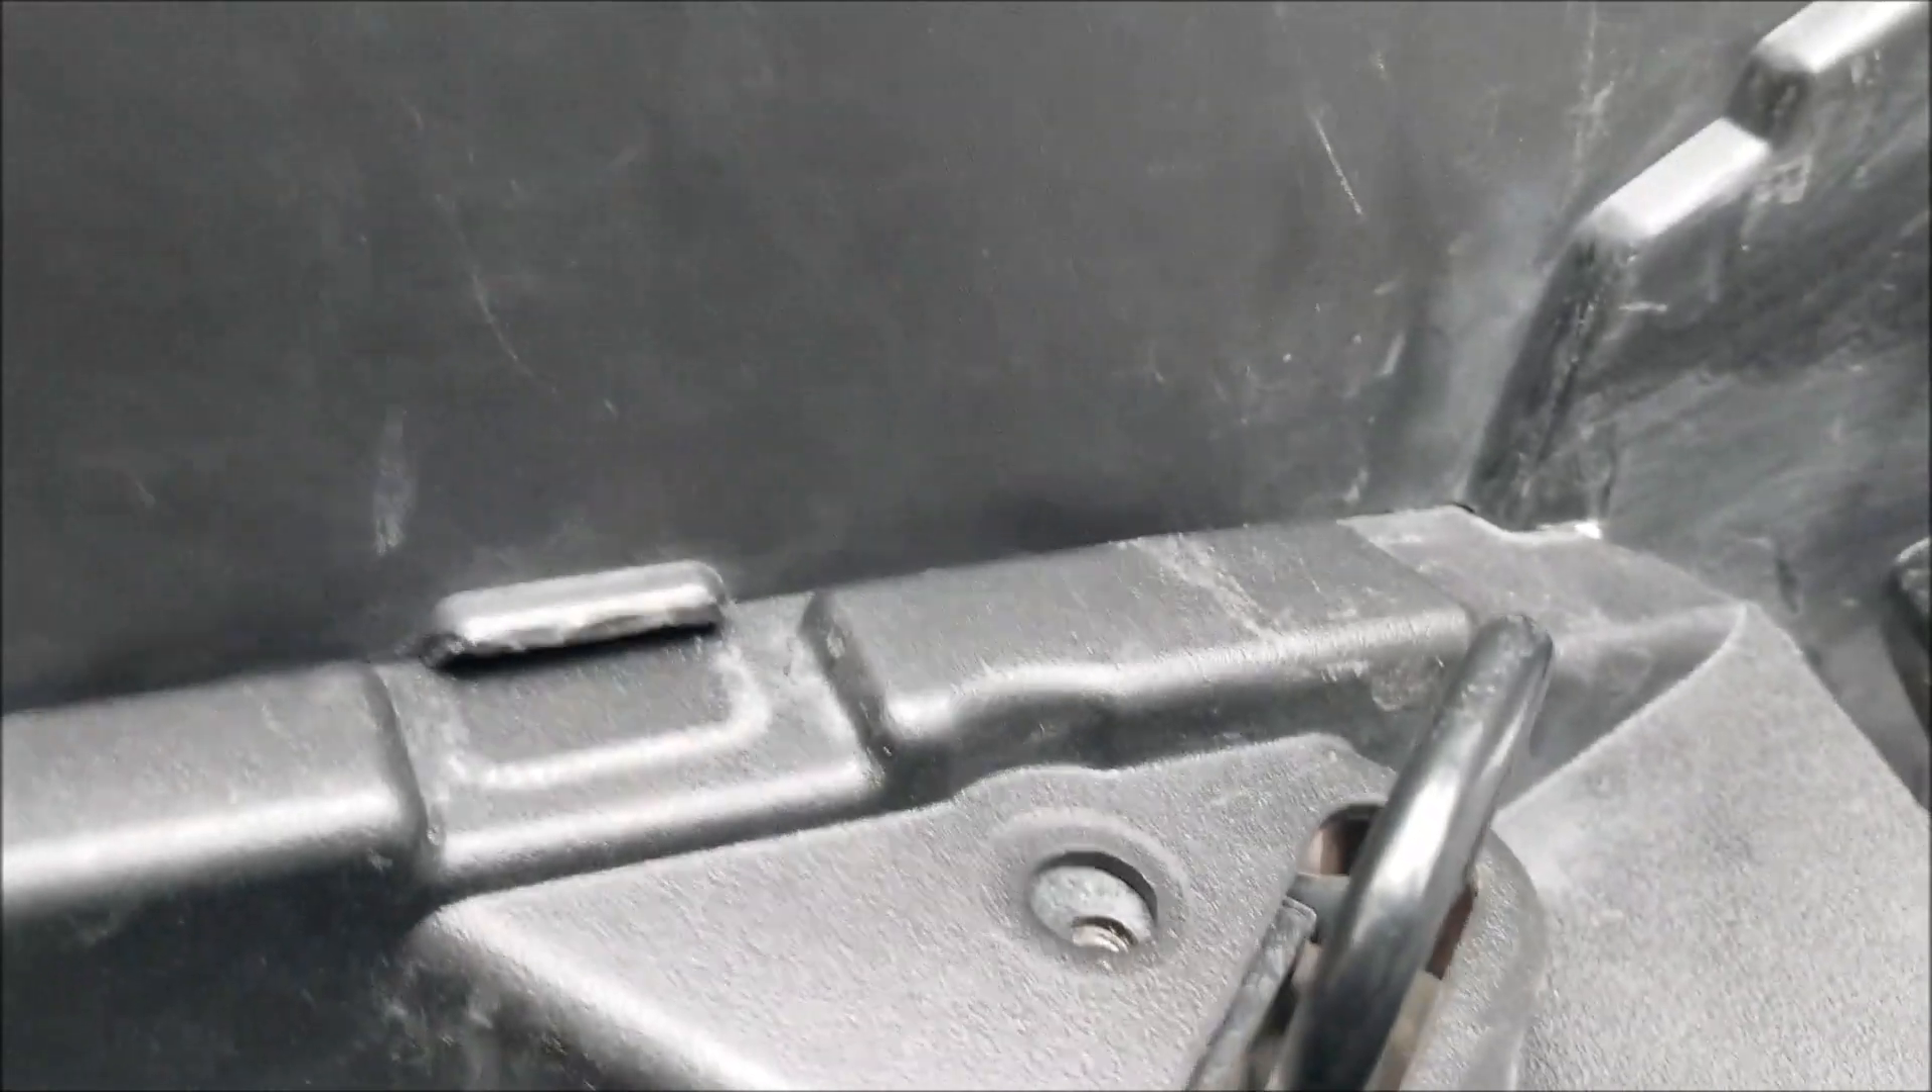And this tab here, you can see how far it sticks out.